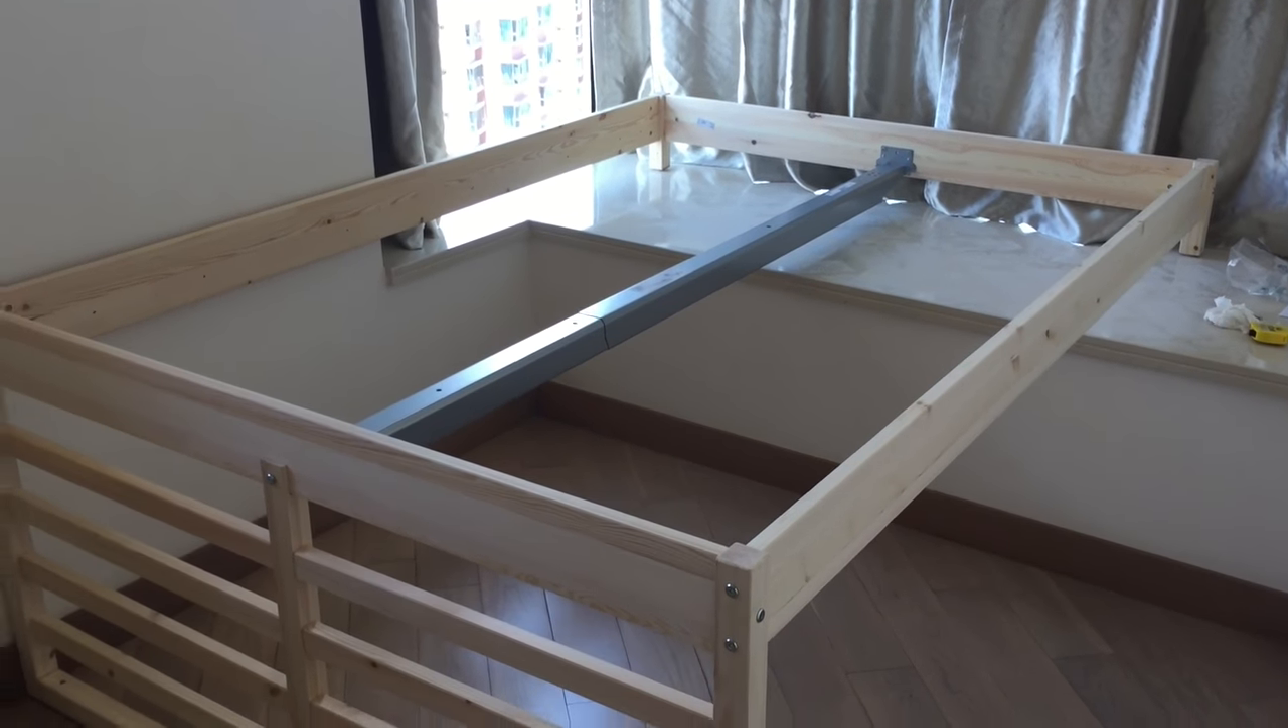I still need to go through and put the side rails and all the slats and whatnot on there, but you're getting at least an initial idea of how it will look.